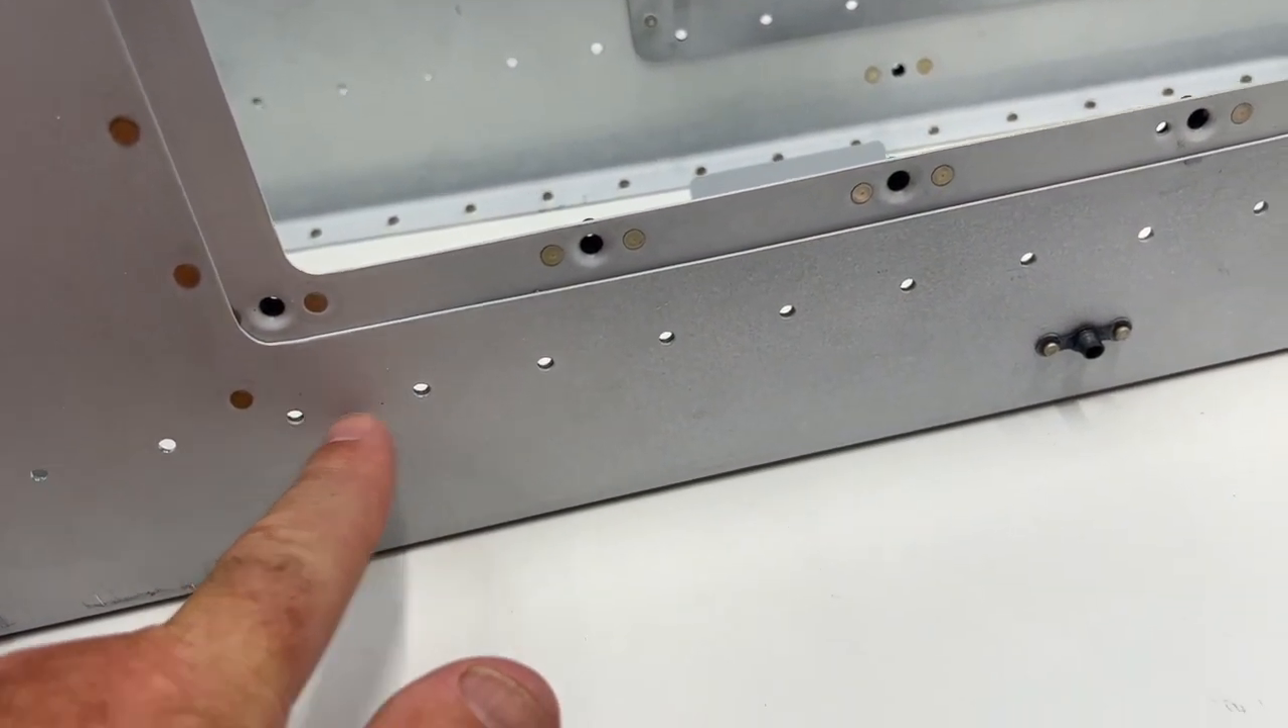Now the kit, you can see that these last few rivets are not done.